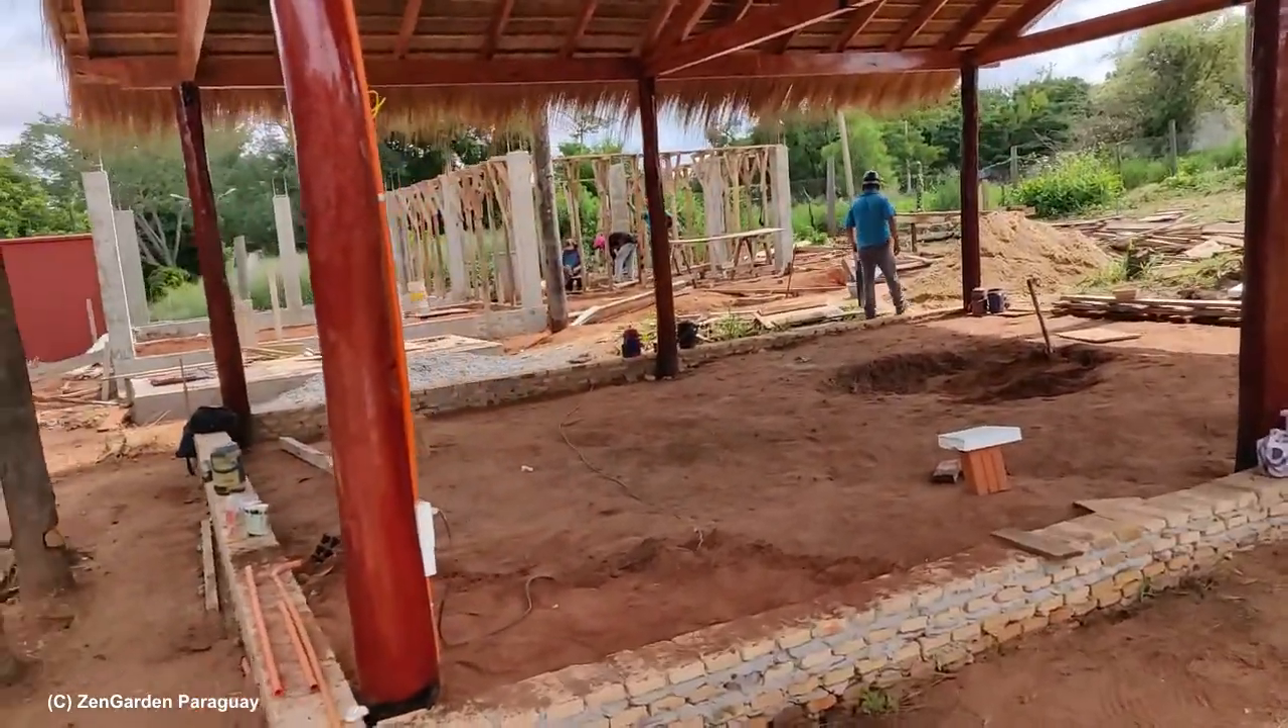Innen drin fehlt natürlich noch der Boden.